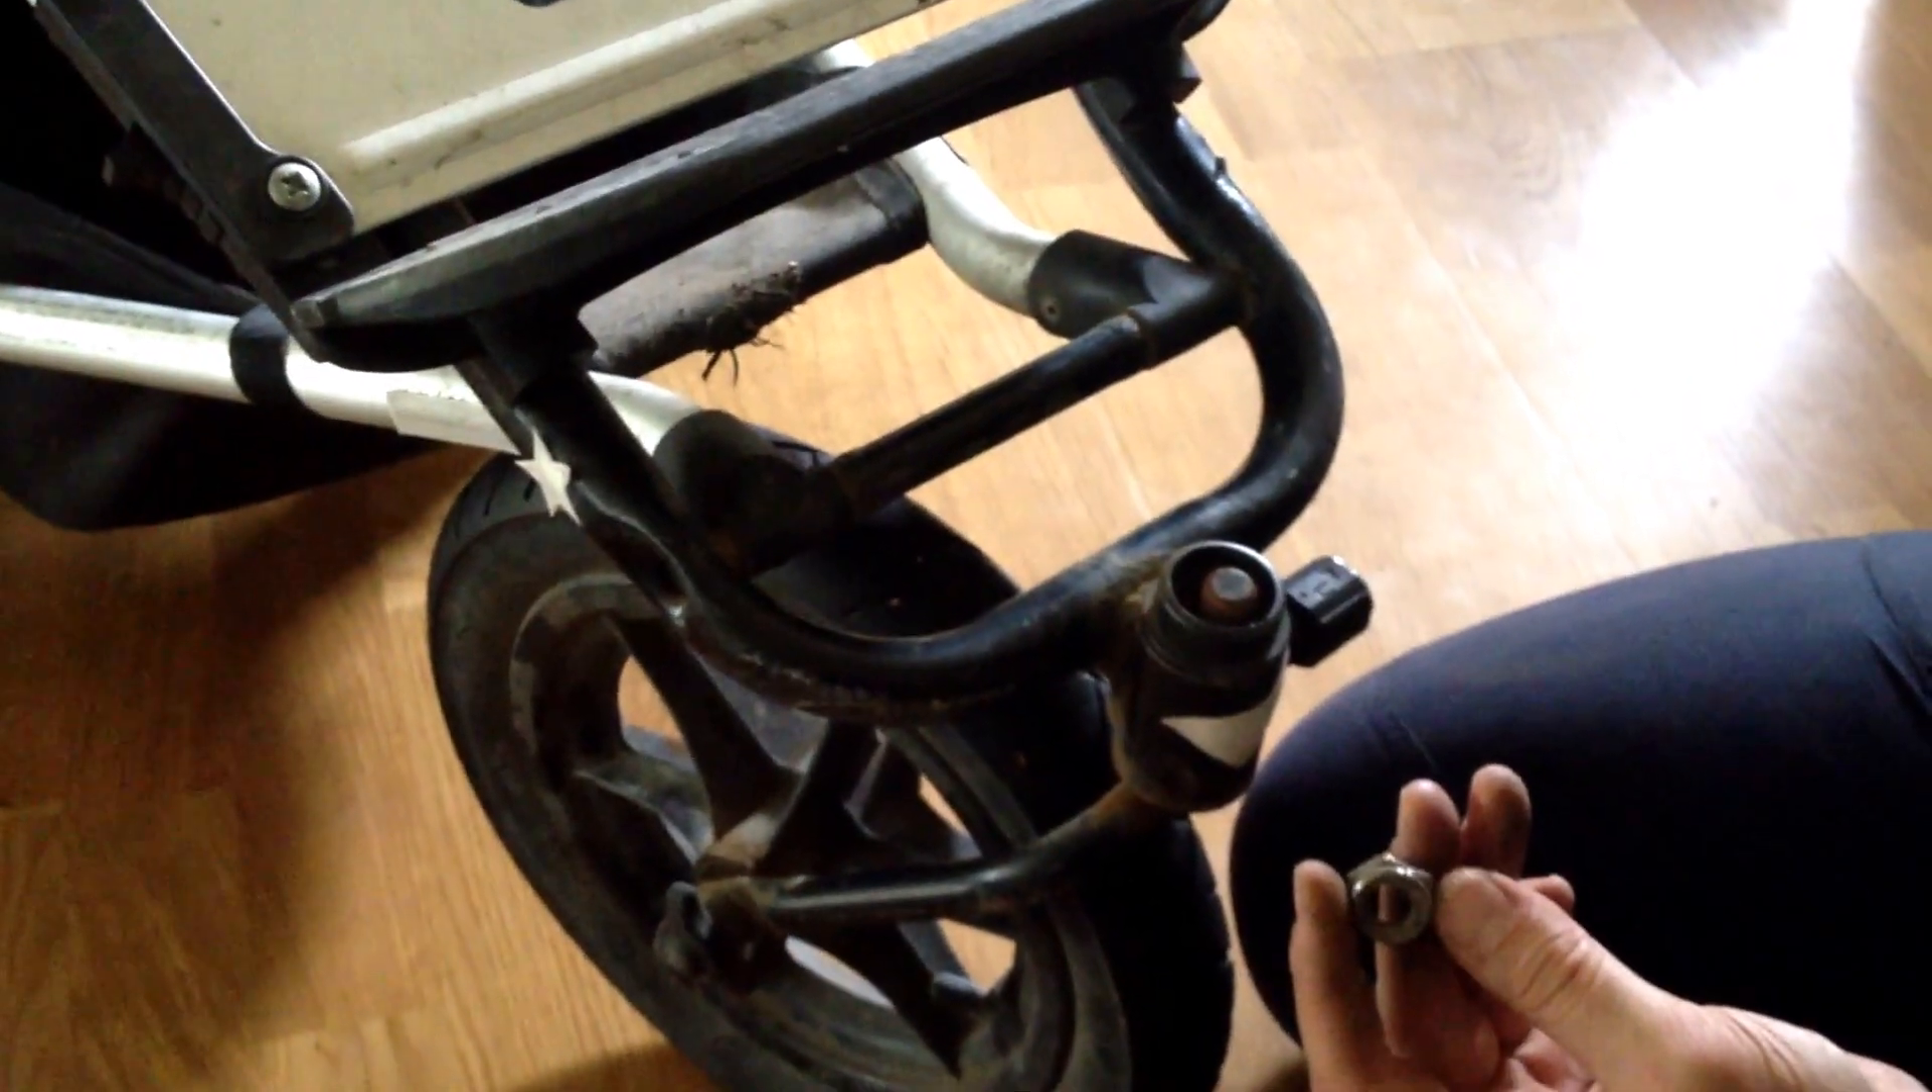Ok, I've removed the nut now.